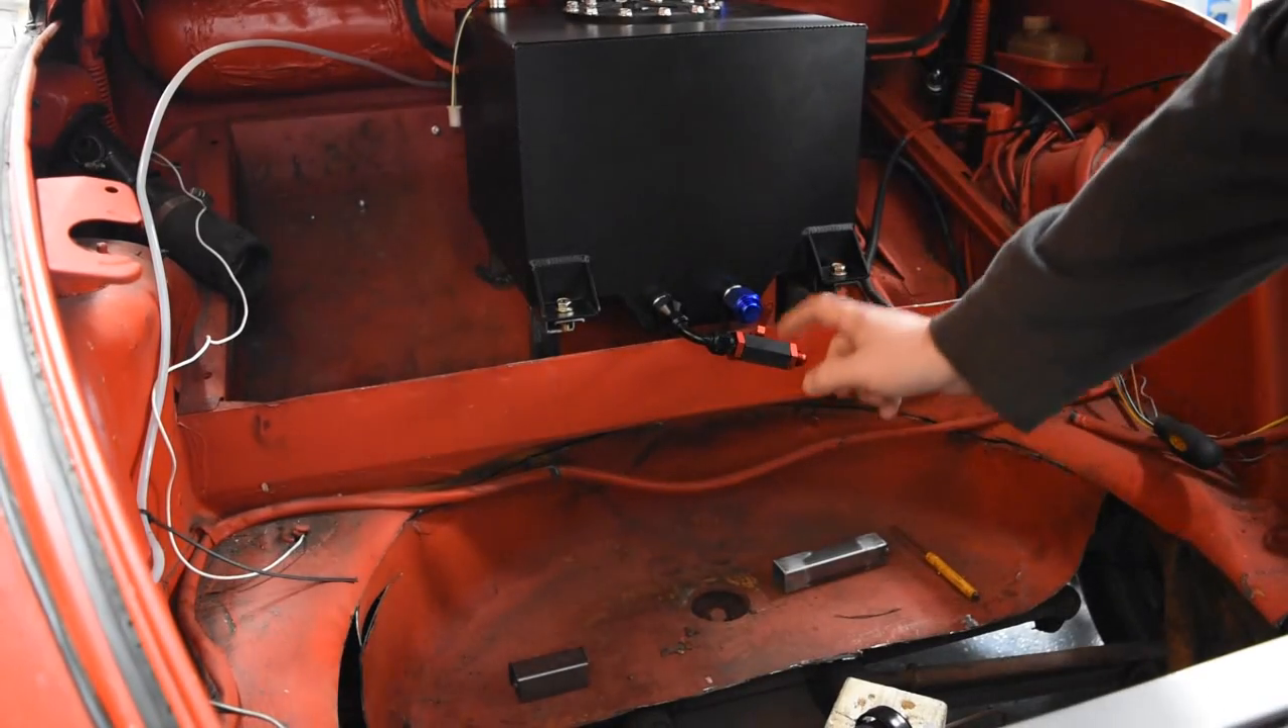You can see I already installed the shutoff valve here.